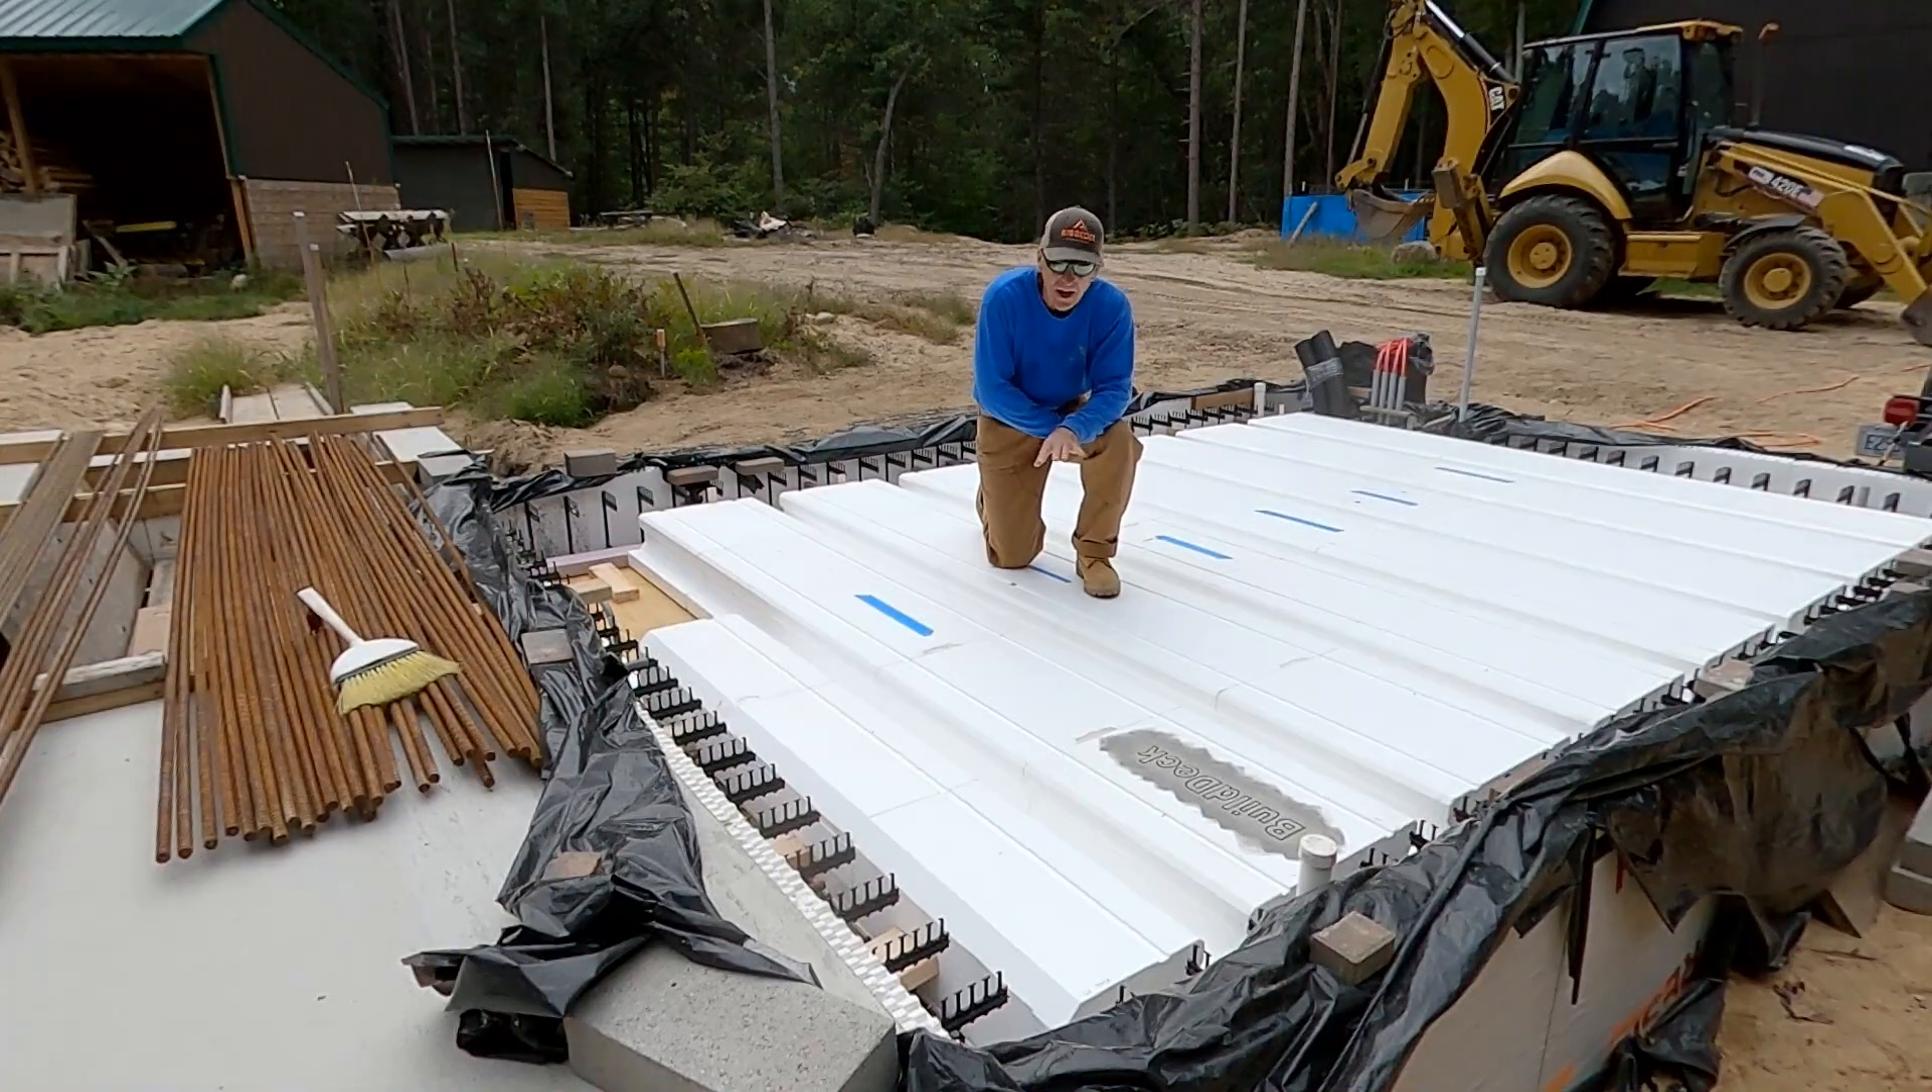All right friends I'm all done of cutting and placing the build deck ICF forms.